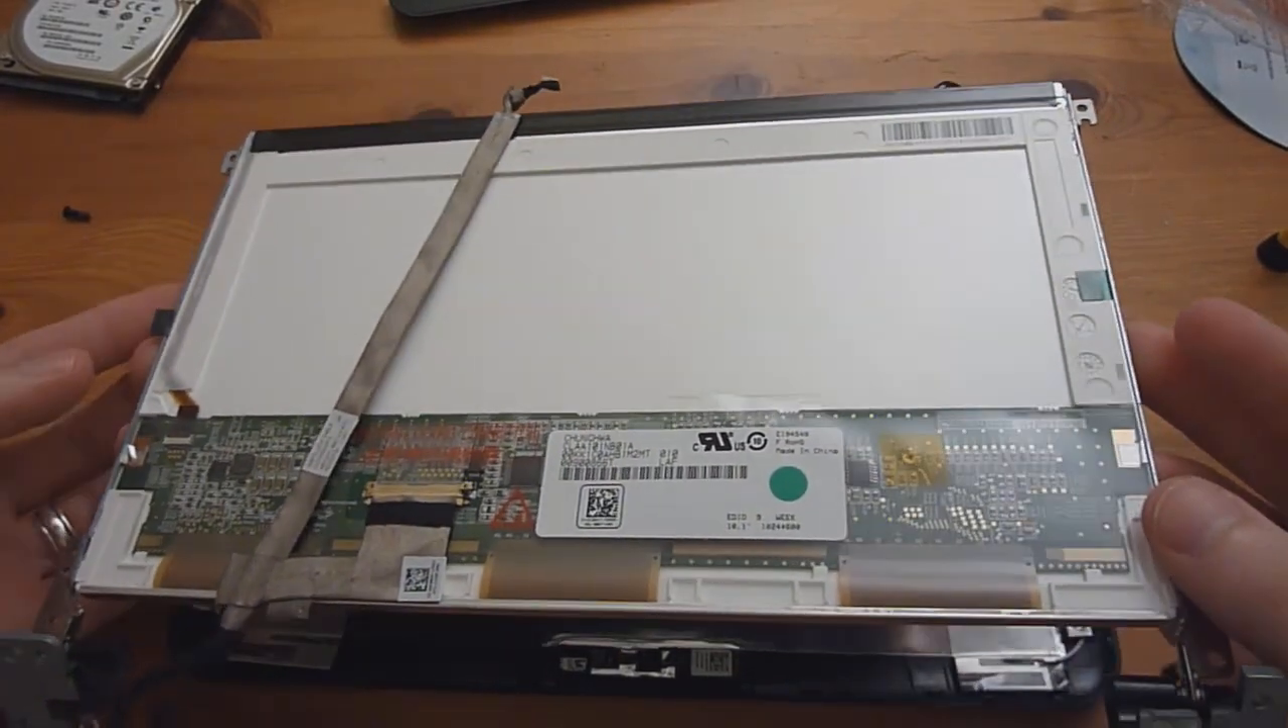And now the display is free from the bezel.